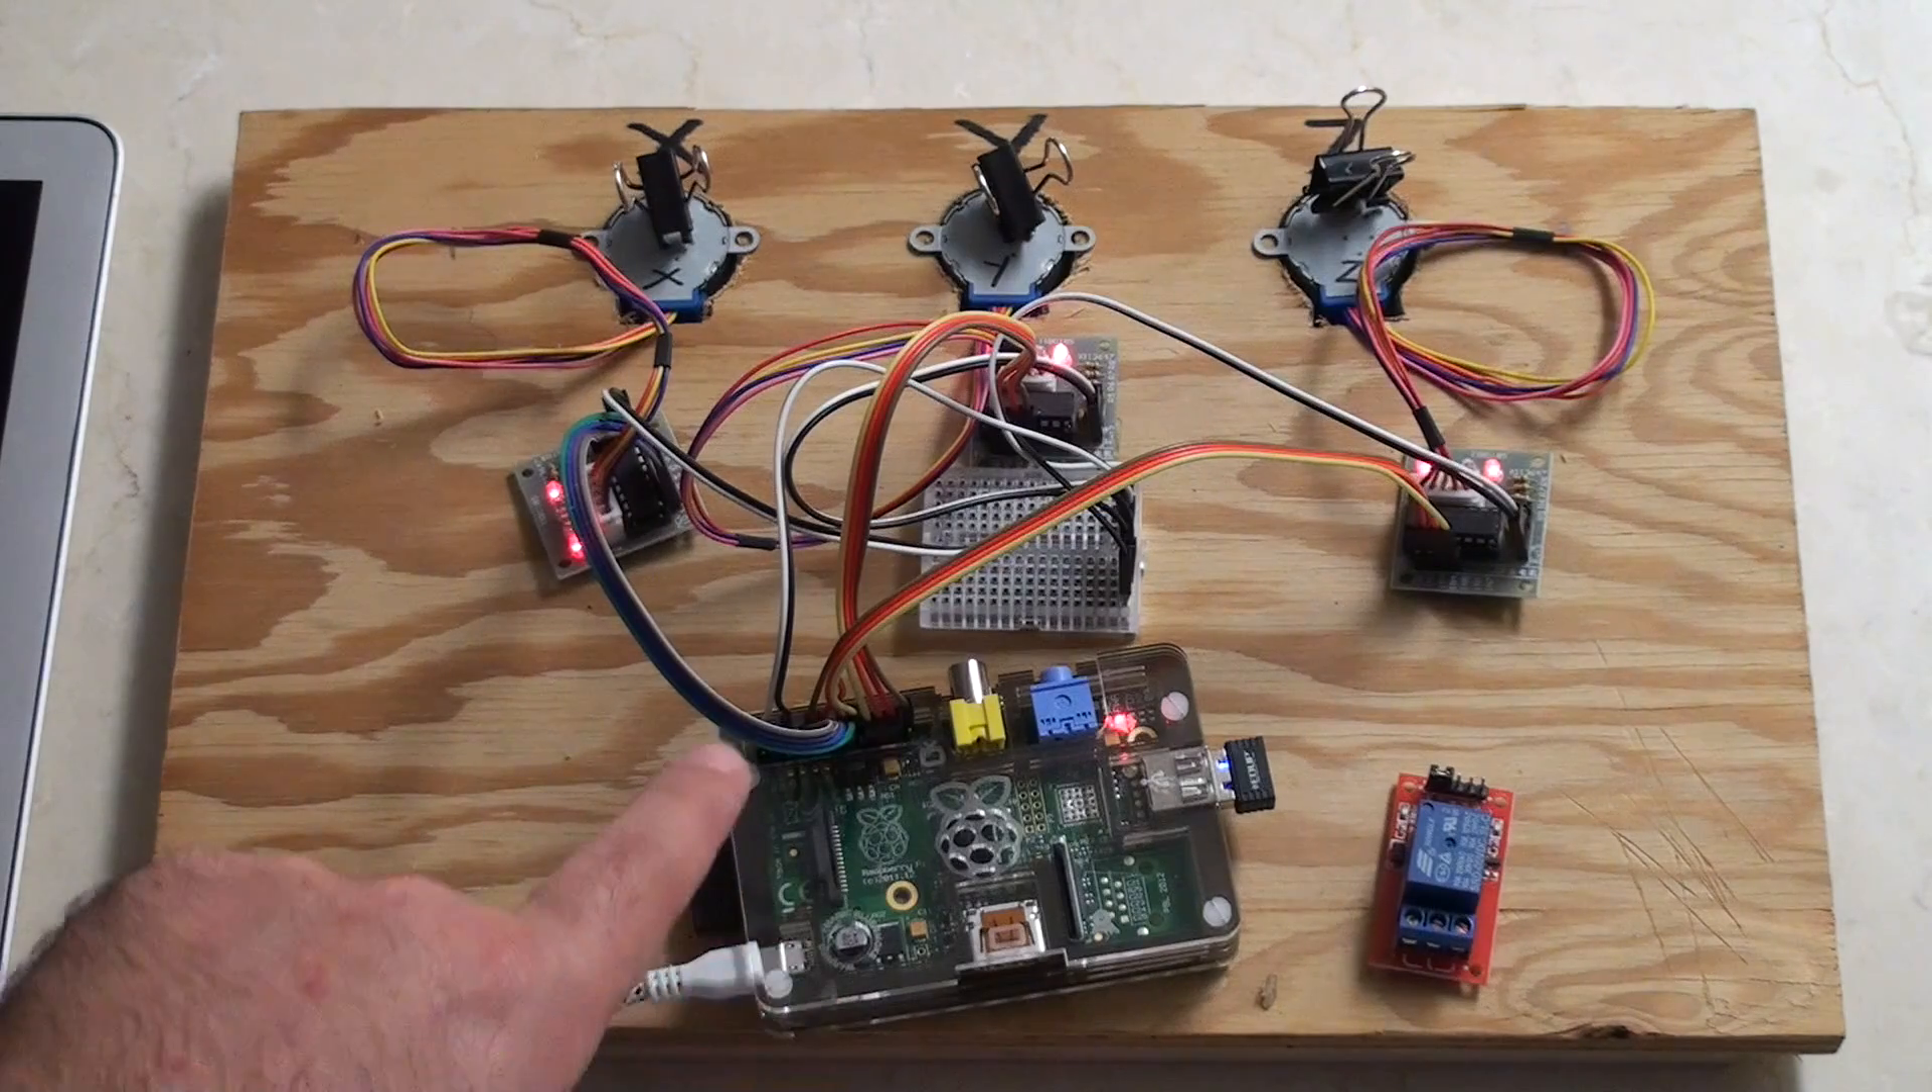I've got a one channel relay there which I haven't yet connected.